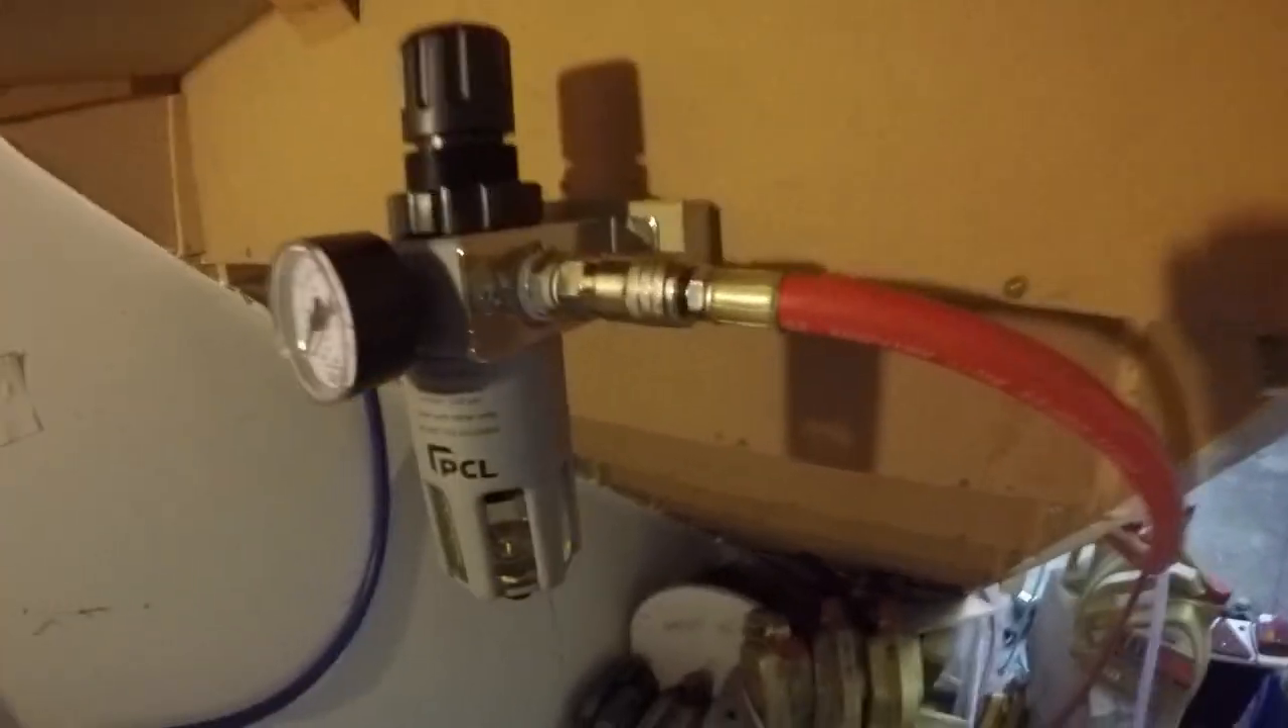And then we've installed our filter regulator. And that's pretty much the setup.